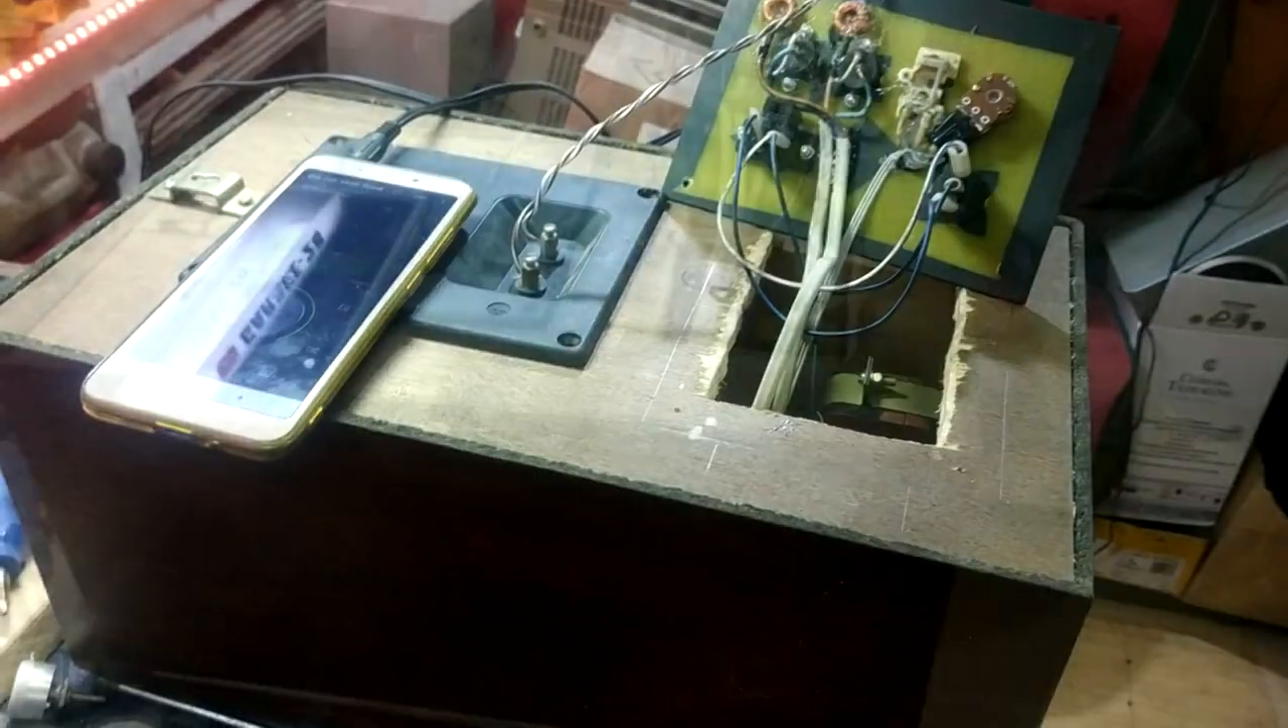В общем осталось только установить сюда панель.